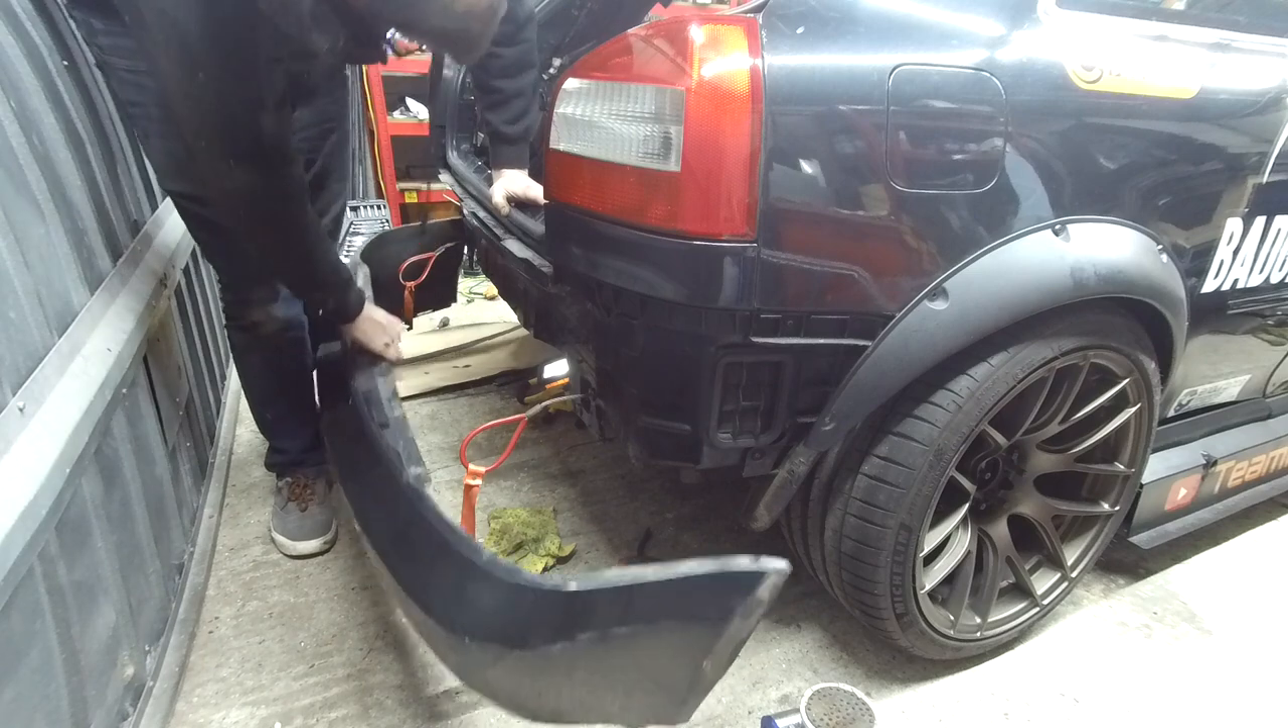What I've actually done is just remove the lower valance for now.